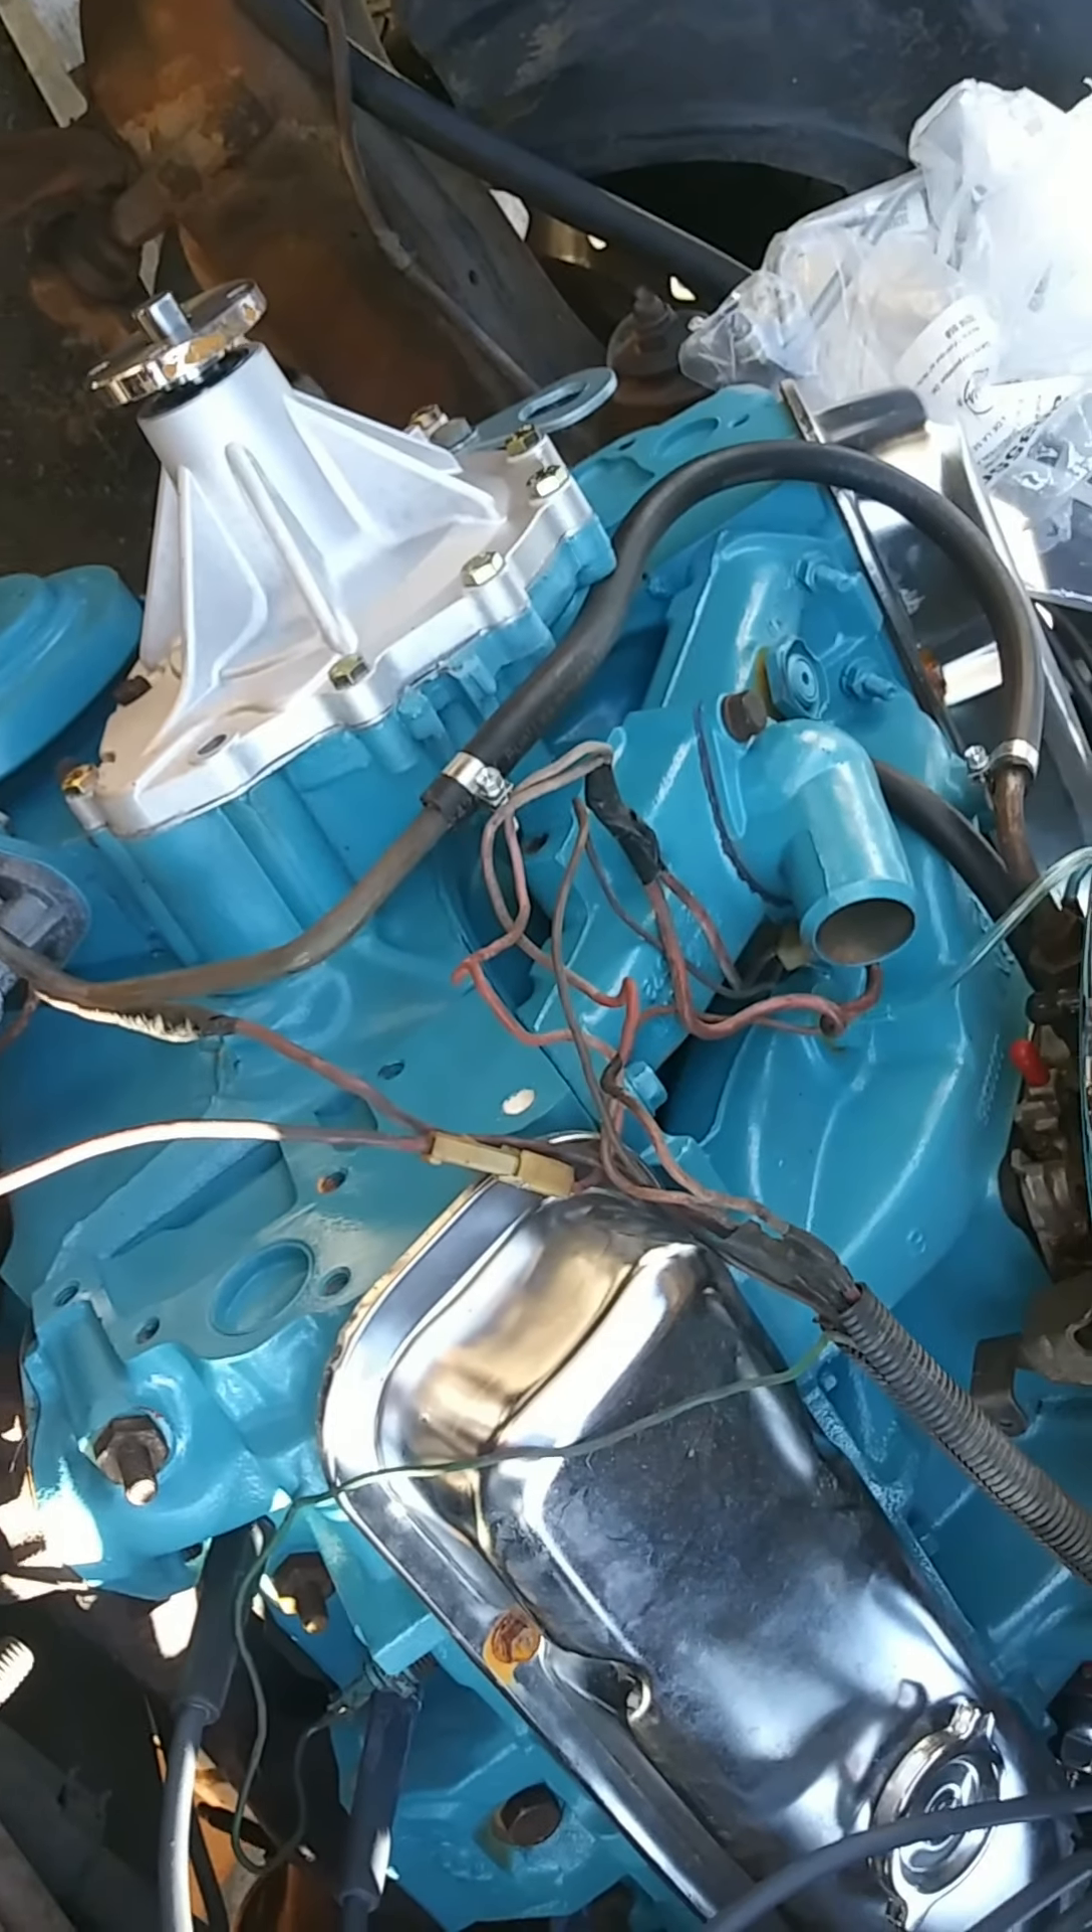I've still got to, uh, get the alternator and brackets and power steering and all that stuff up on the front of this, so I've got plenty to do up here.